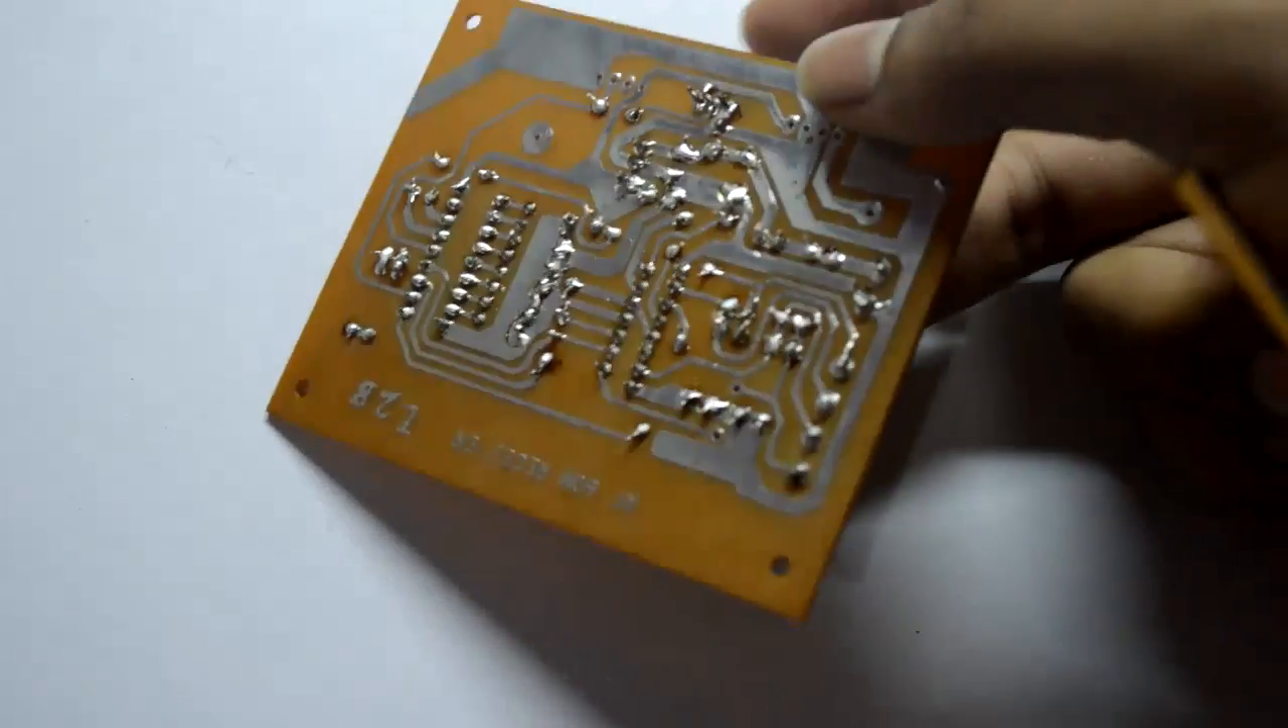Here we go we have successfully completed with the soldering of the receiver.